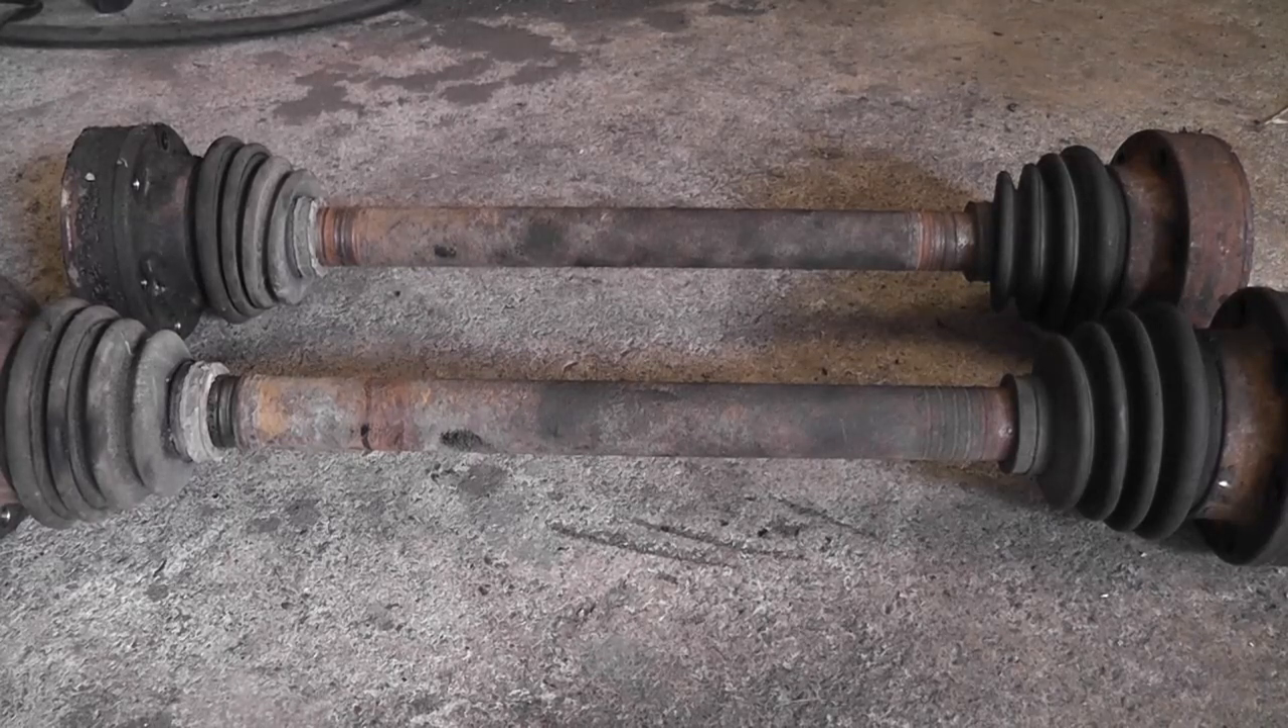So we've got the old shafts out.